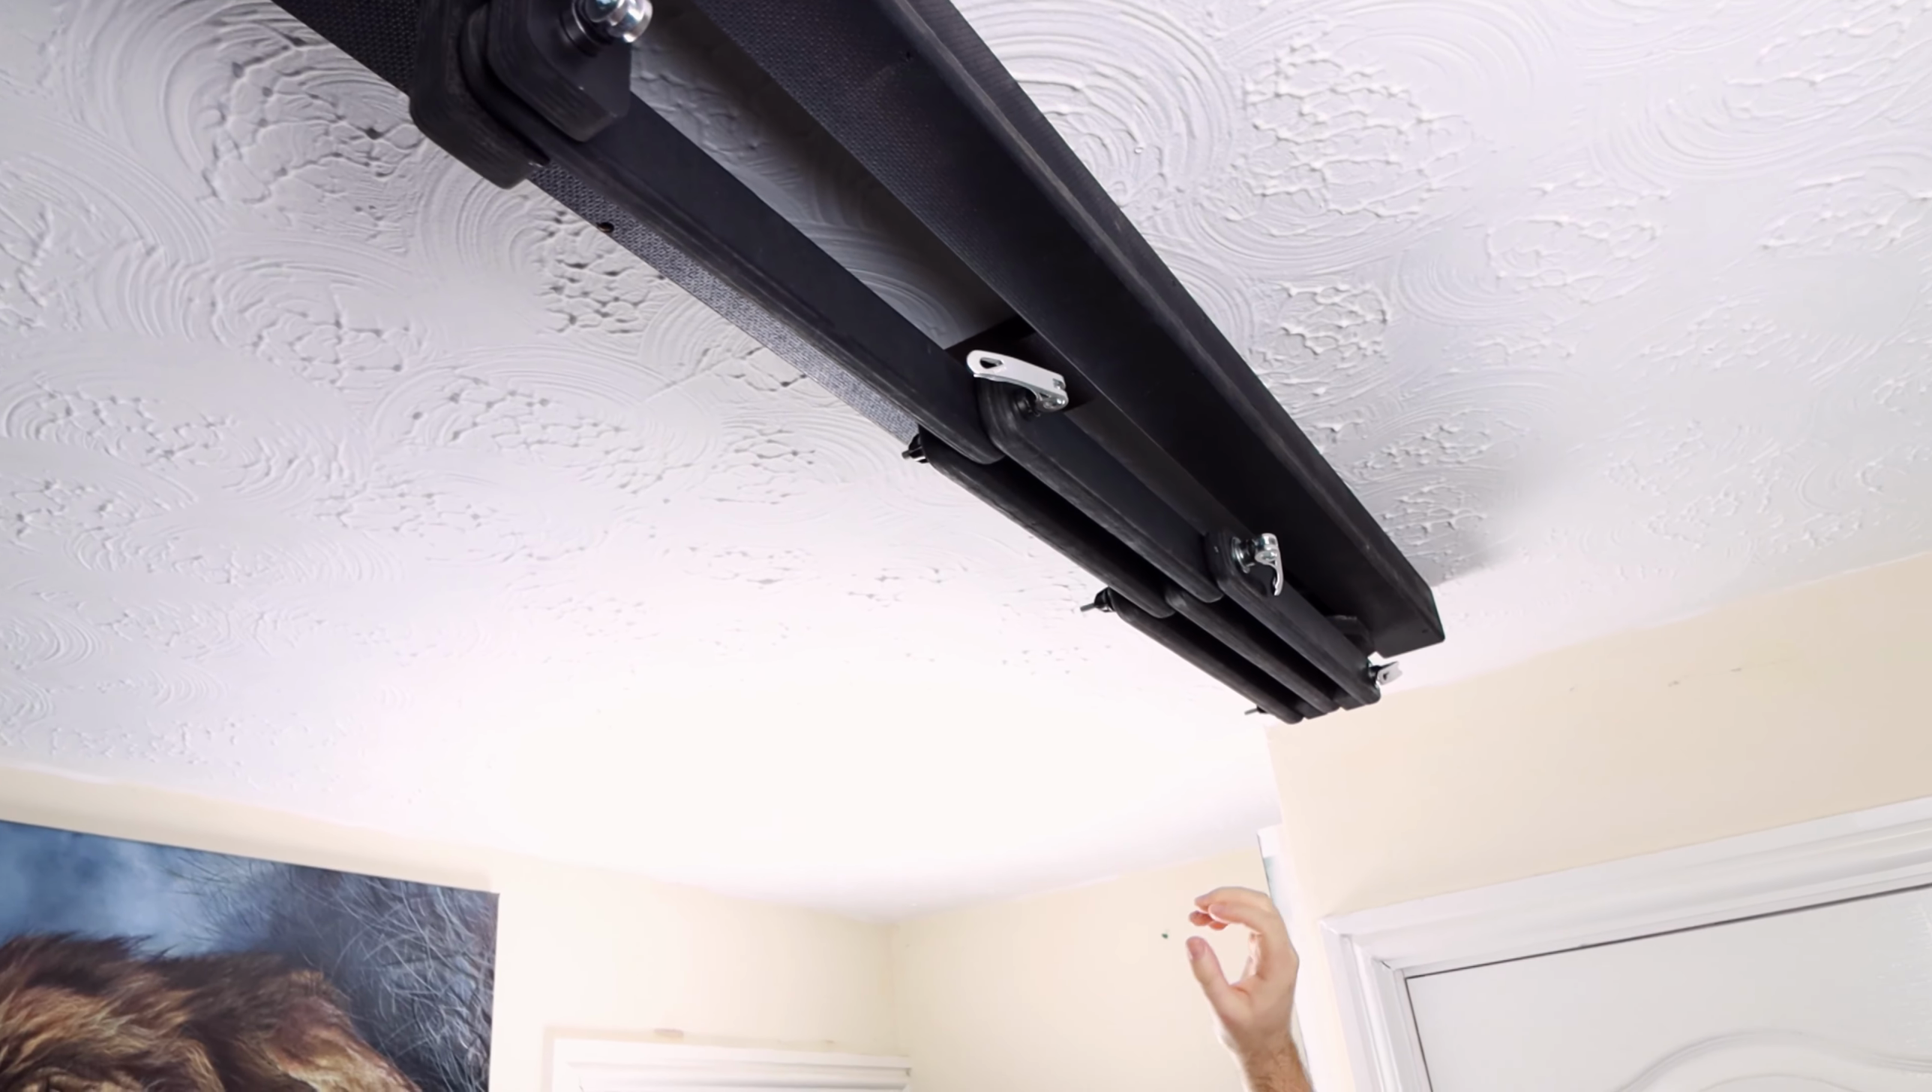So we've got it mounted on the ceiling with this wooden track that we made before.